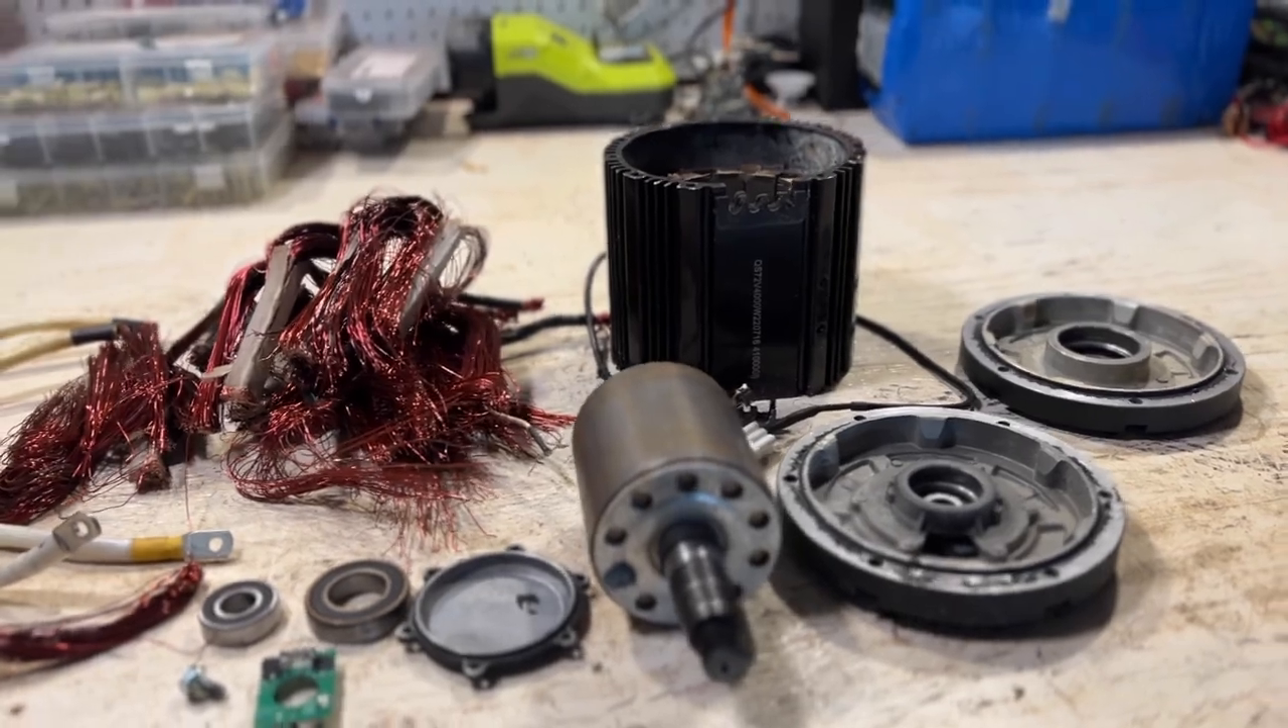That is the entire qs 130a v3 motor completely disassembled.